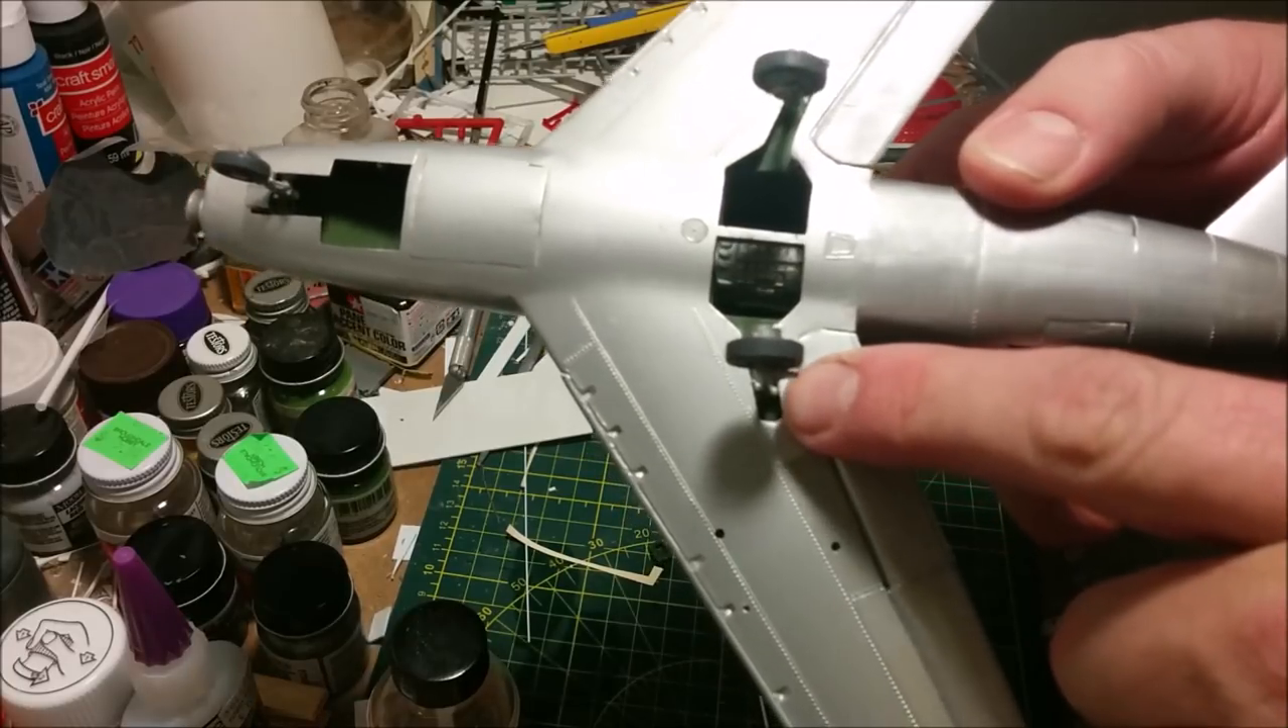But there's our landing gear in place.